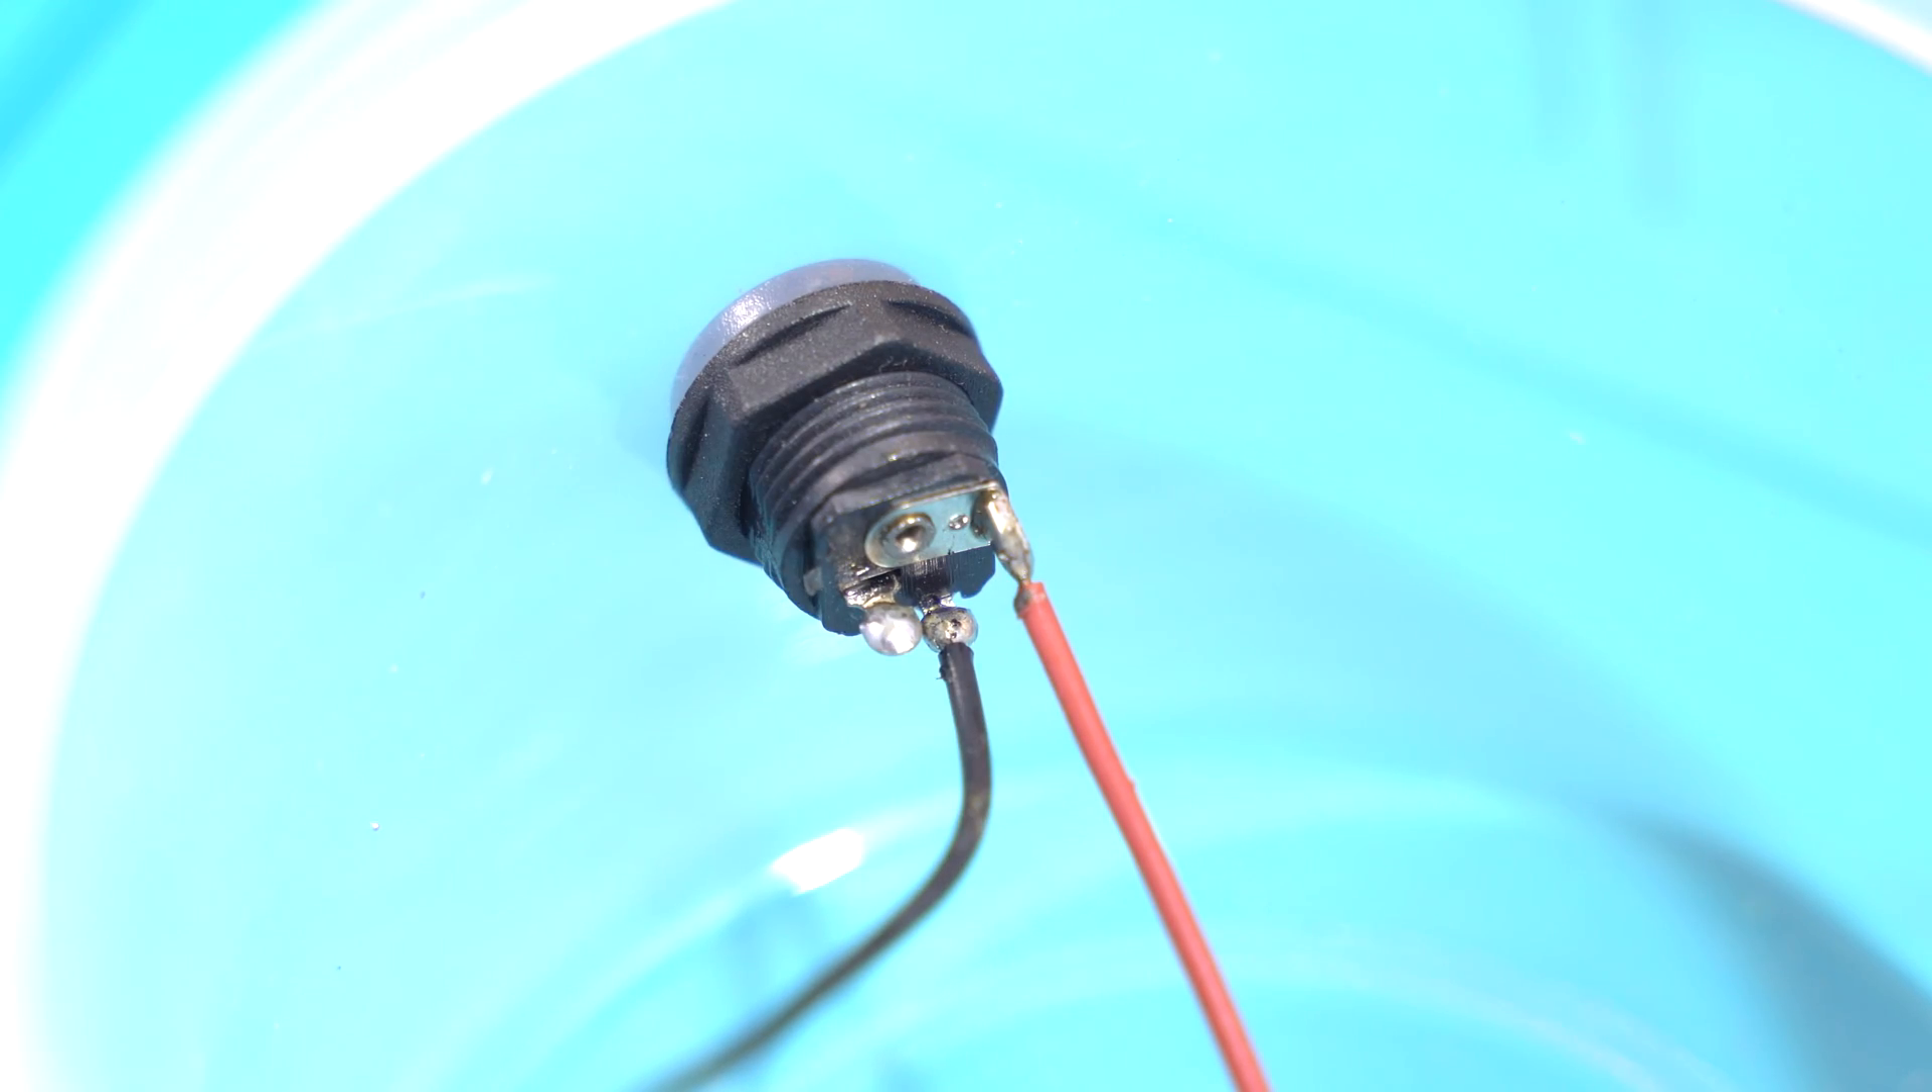As for the negative wire of my cooling fan, I then soldered it to the negative end of my DC jack.